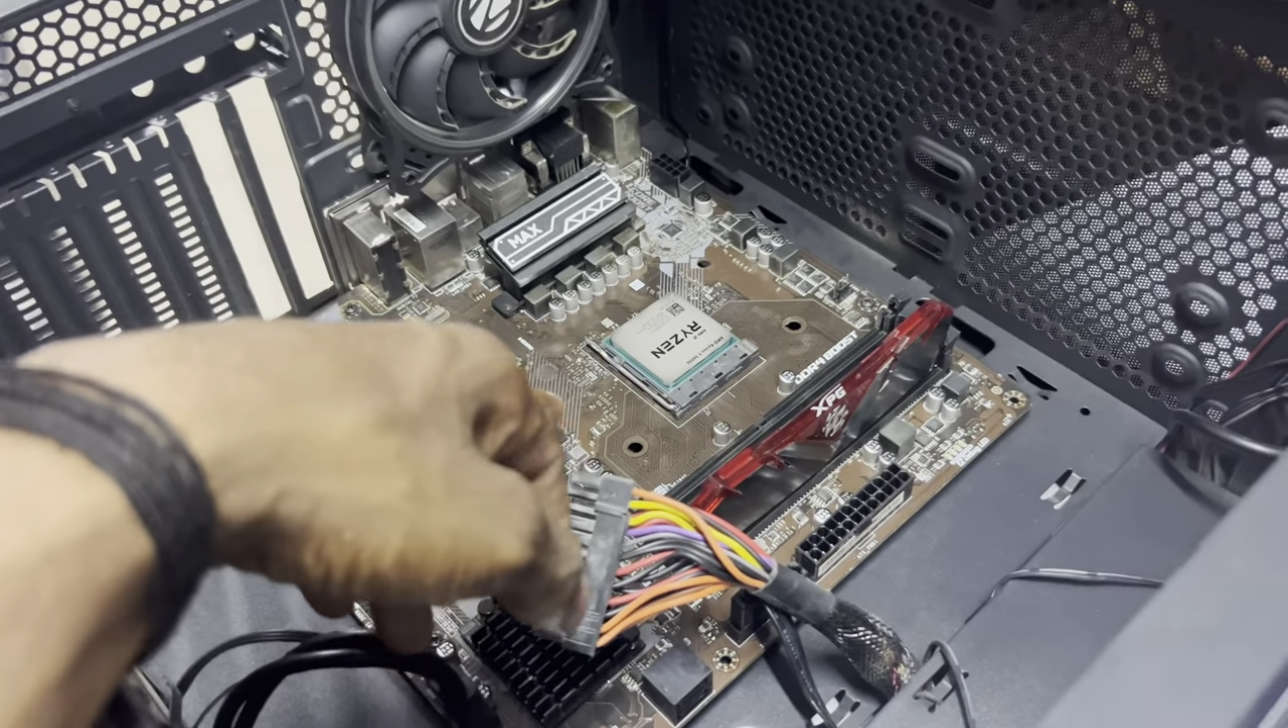फाइनली मेरा प्रोसेसर यह लग गया।